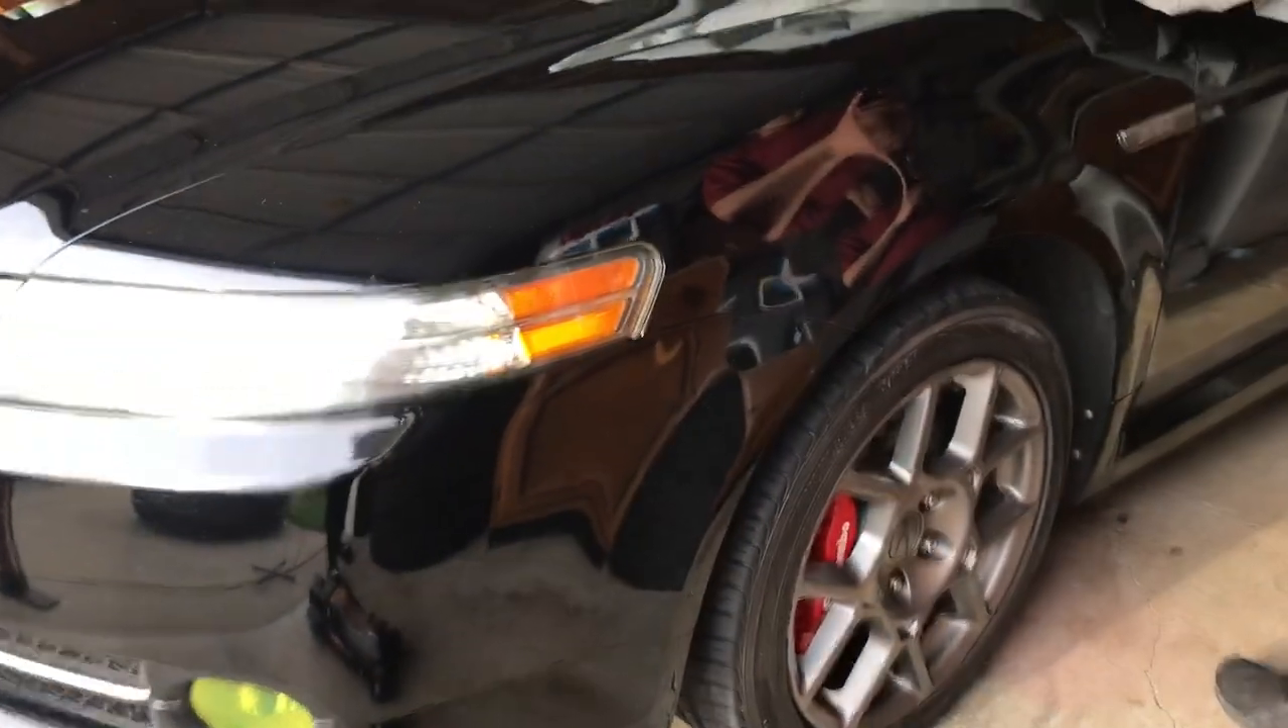Wheel is back on the car.